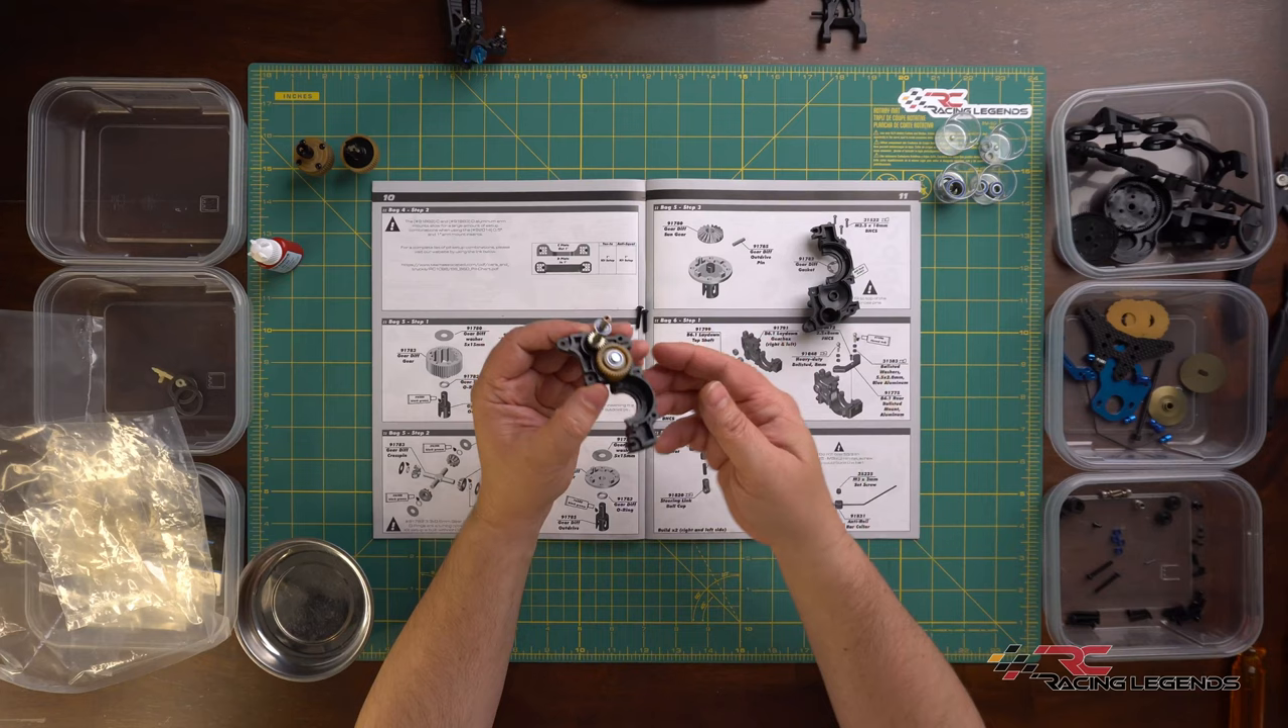Okay so i've assembled half of the transmission itself.